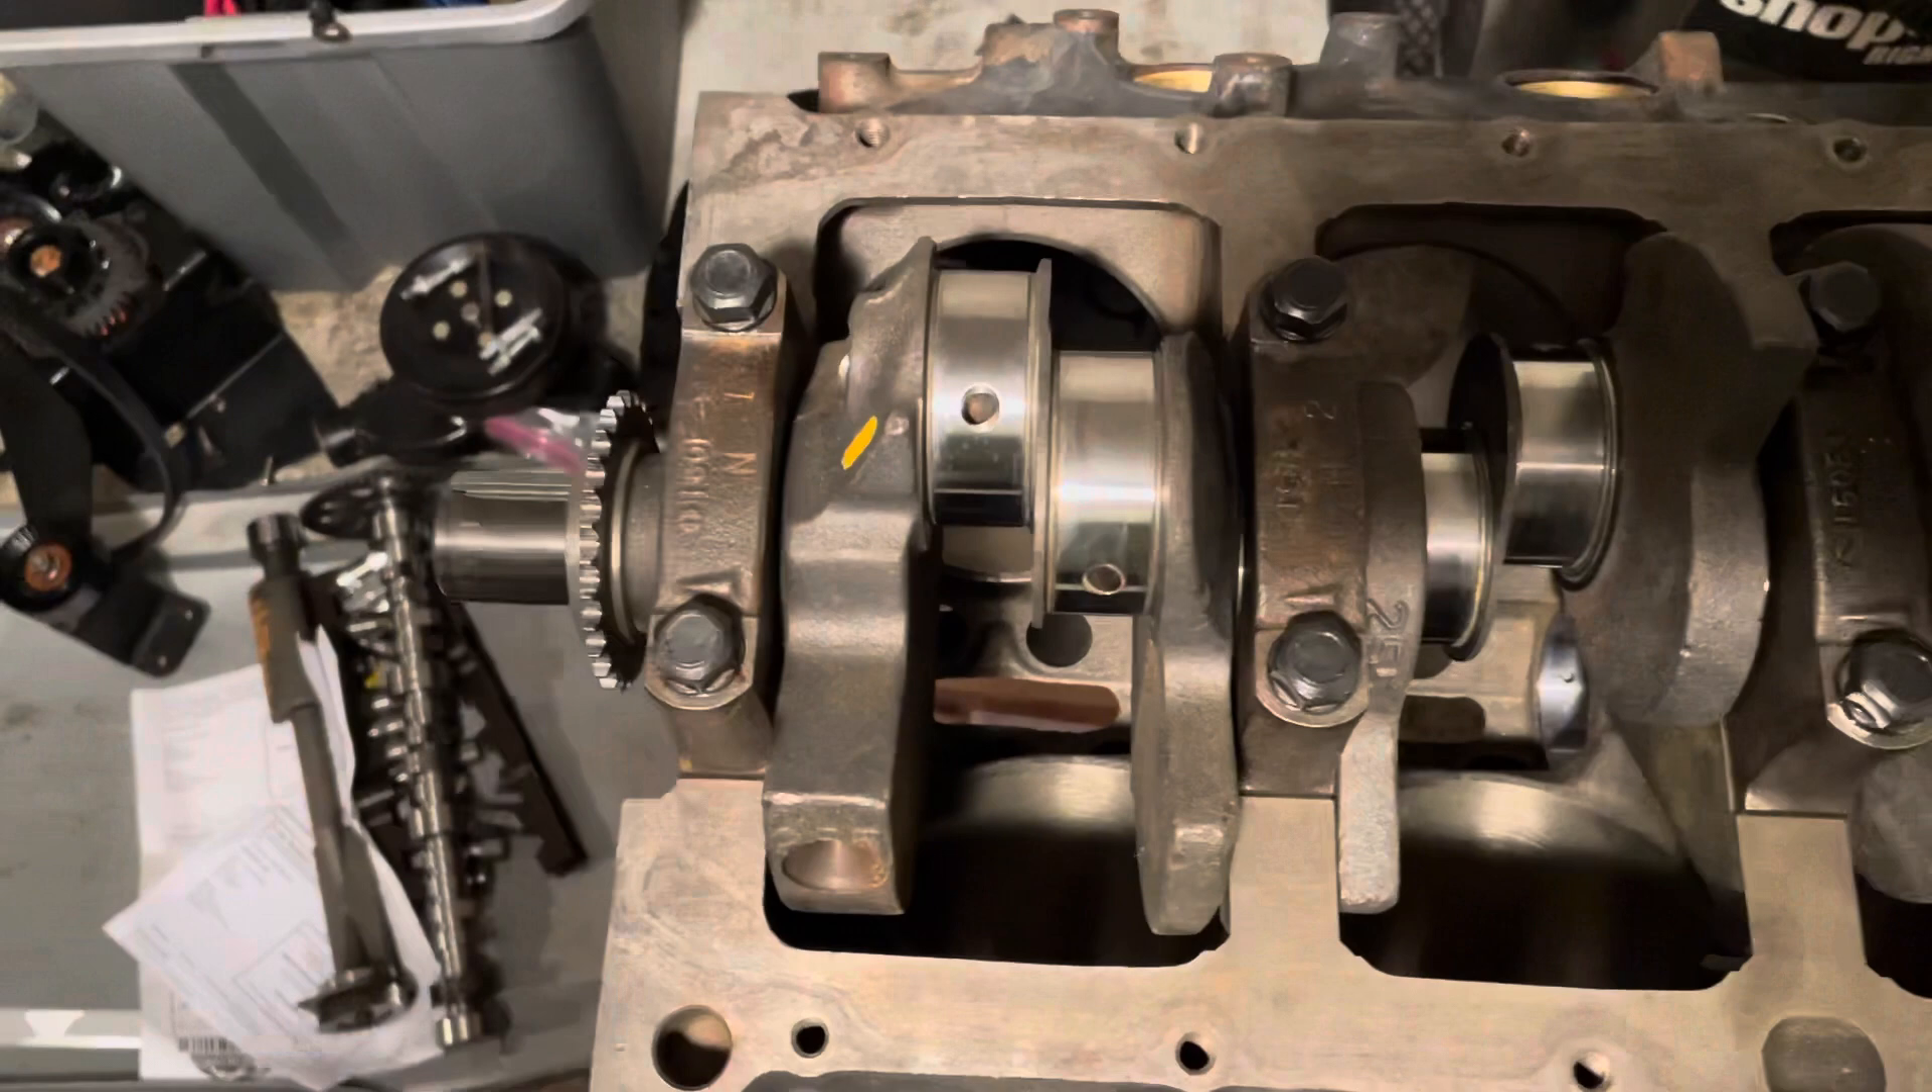This crank shaft is now in.